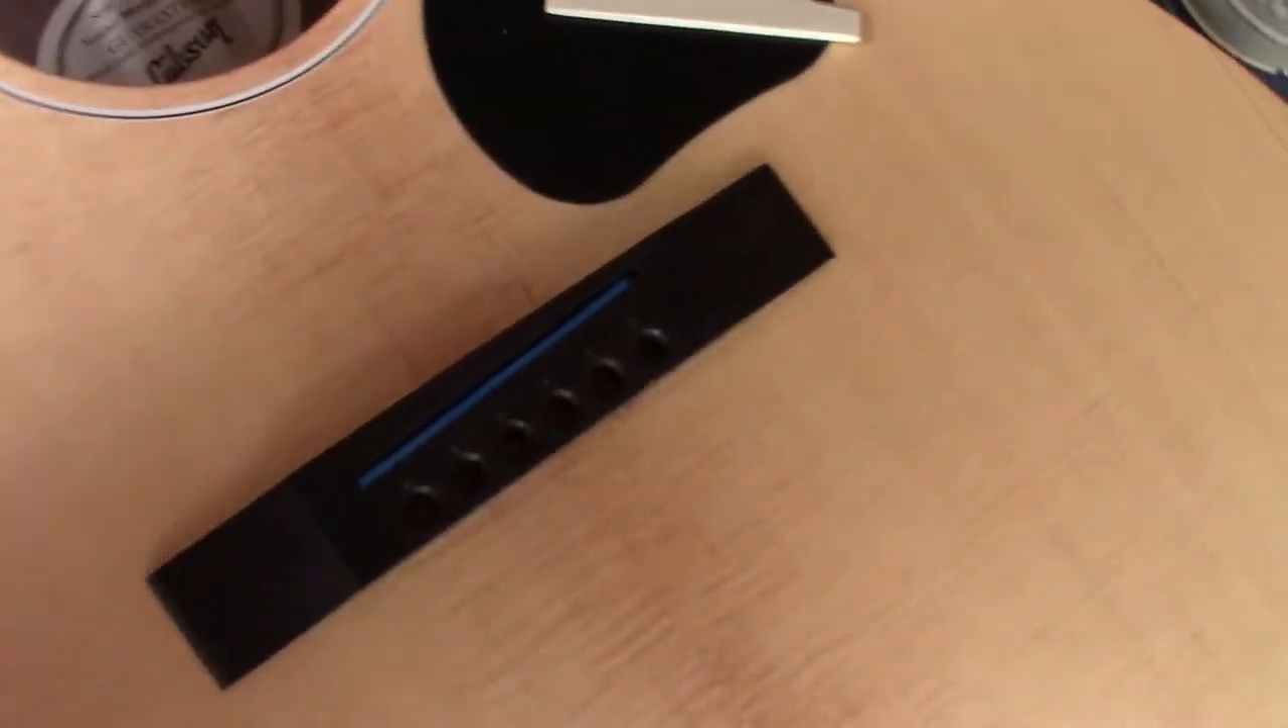But what I found with my J45 was that this pickup fit in just fine. You can see it down in the hole here. Hopefully you see the blue fits perfectly in the hole.